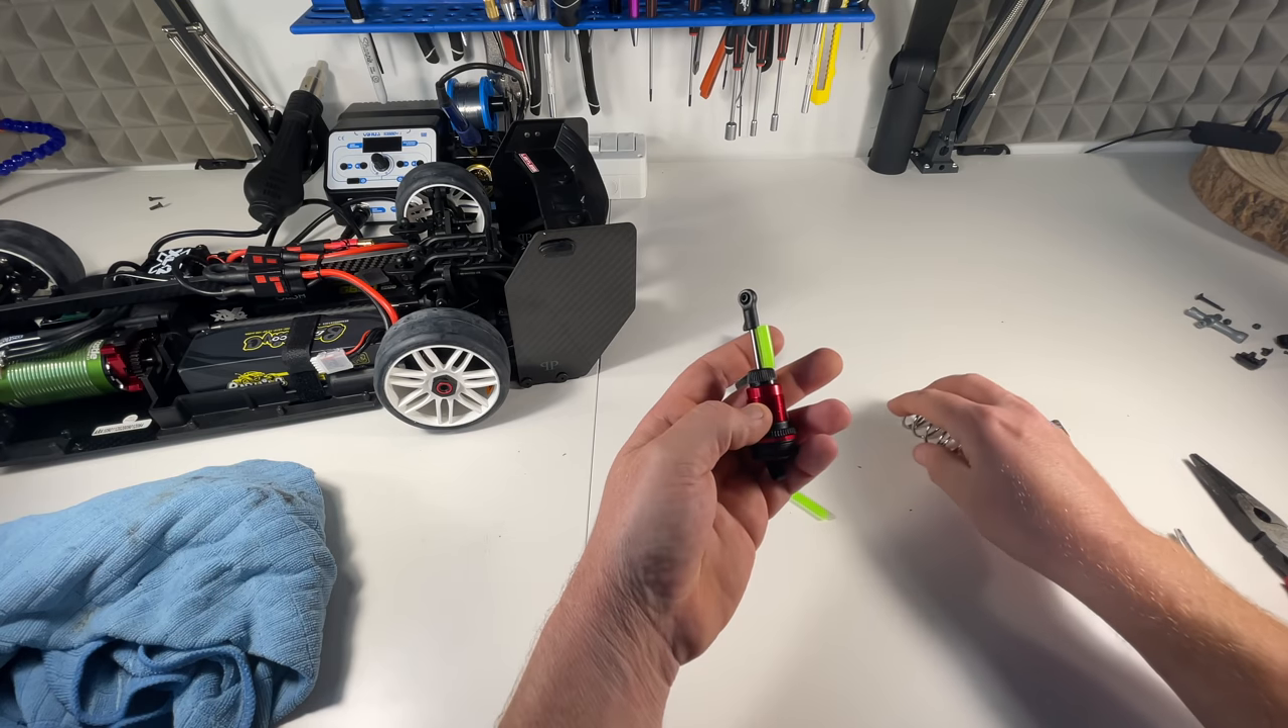Okay now that the shock is out of the car obviously this is how it looks.